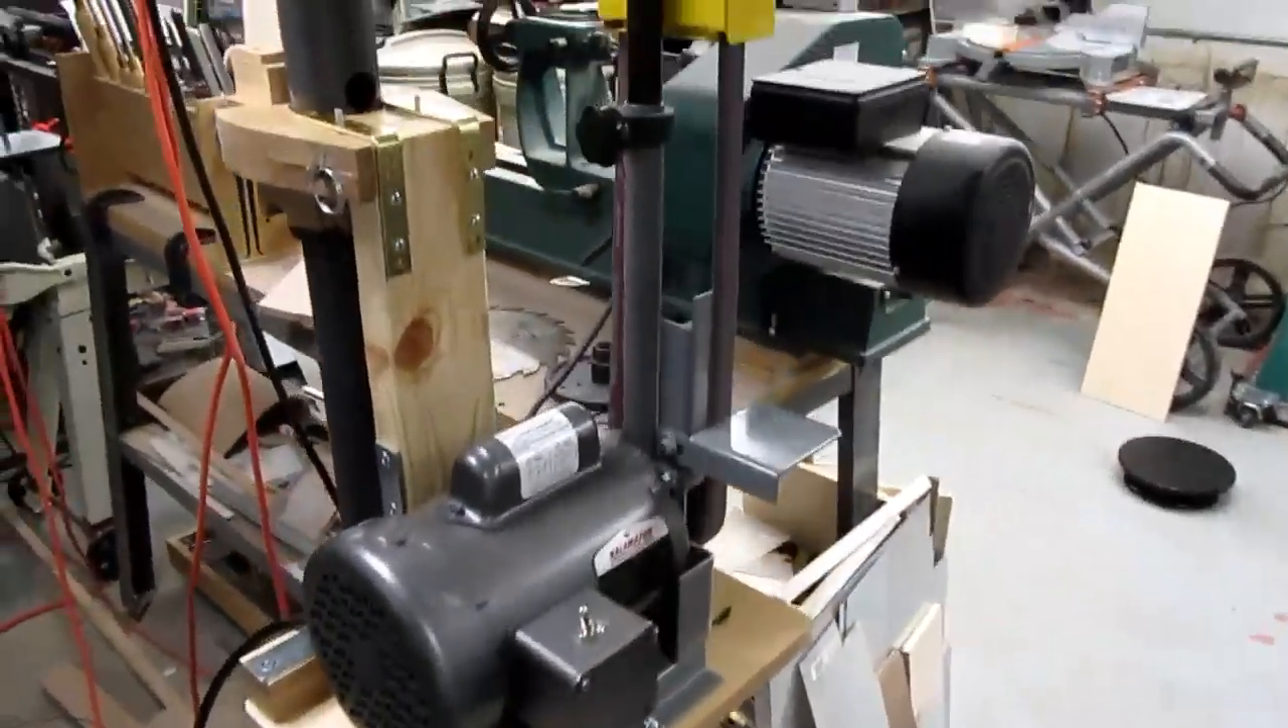Okay project finished there's the sander mounted on there.